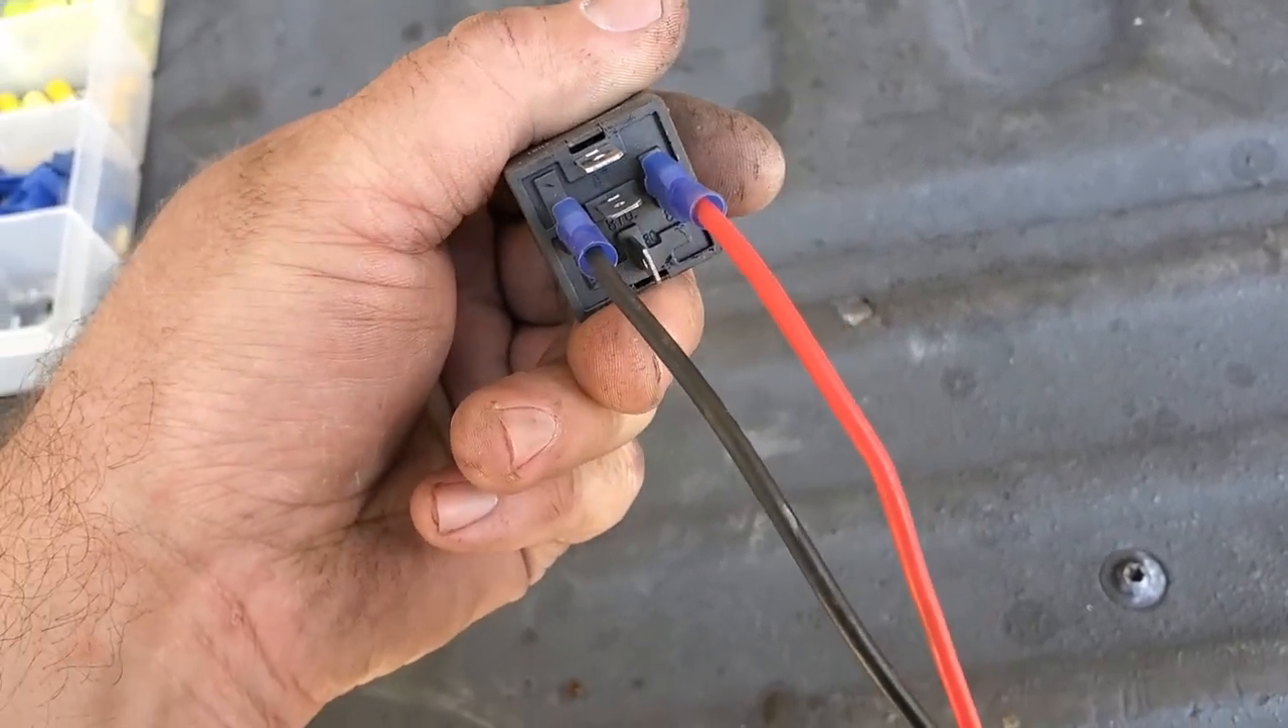I've already gone ahead and hooked this black and red wire up.